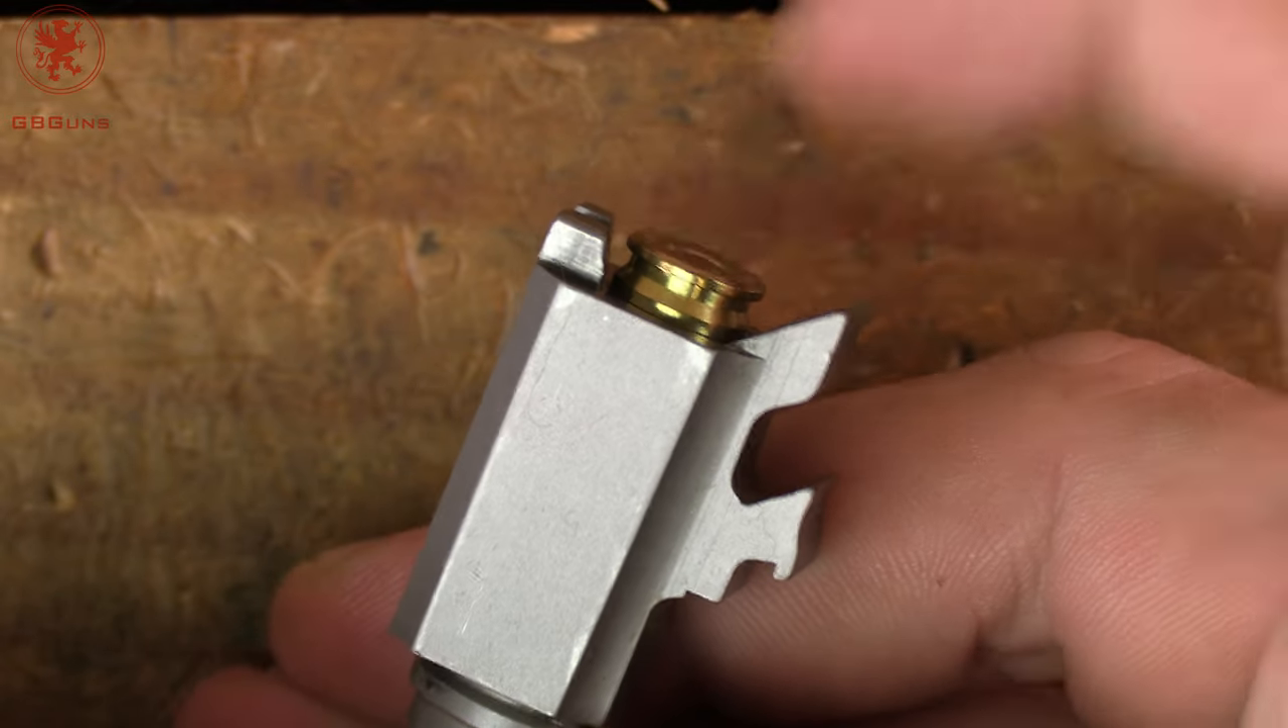We can see quite a bit of brass sticking out still.